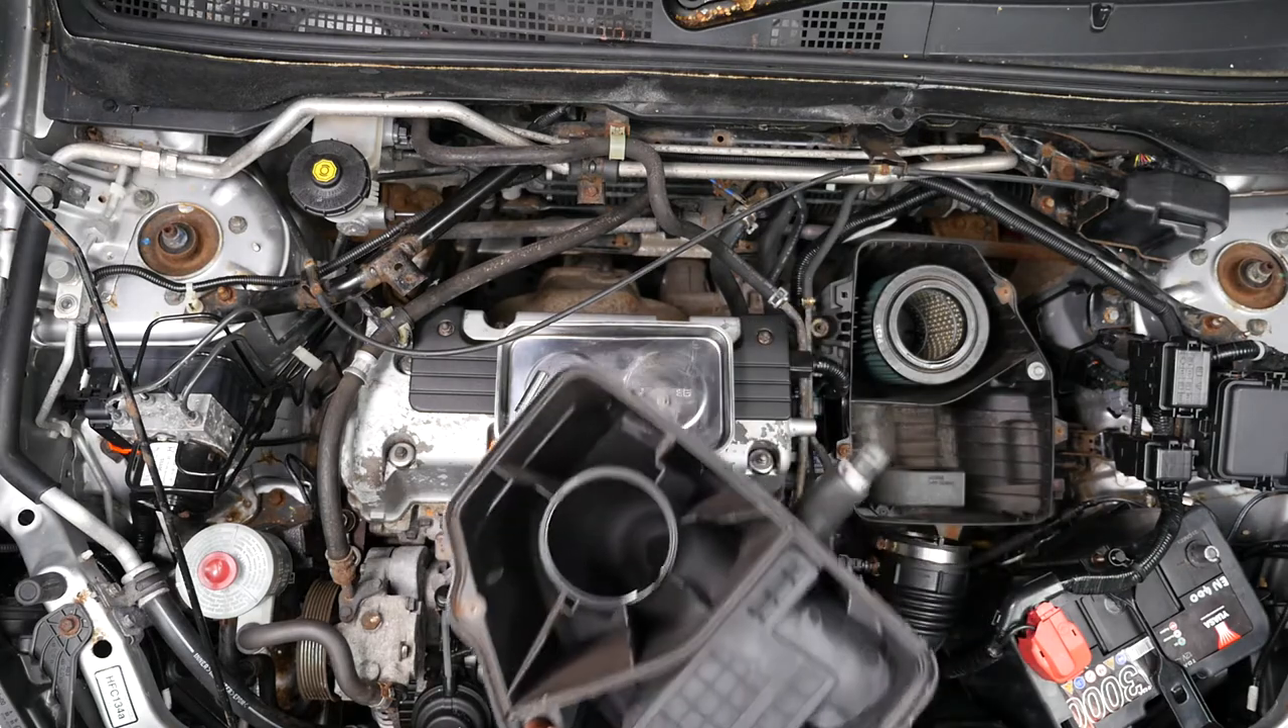So there we are, that's the air filter top removed.